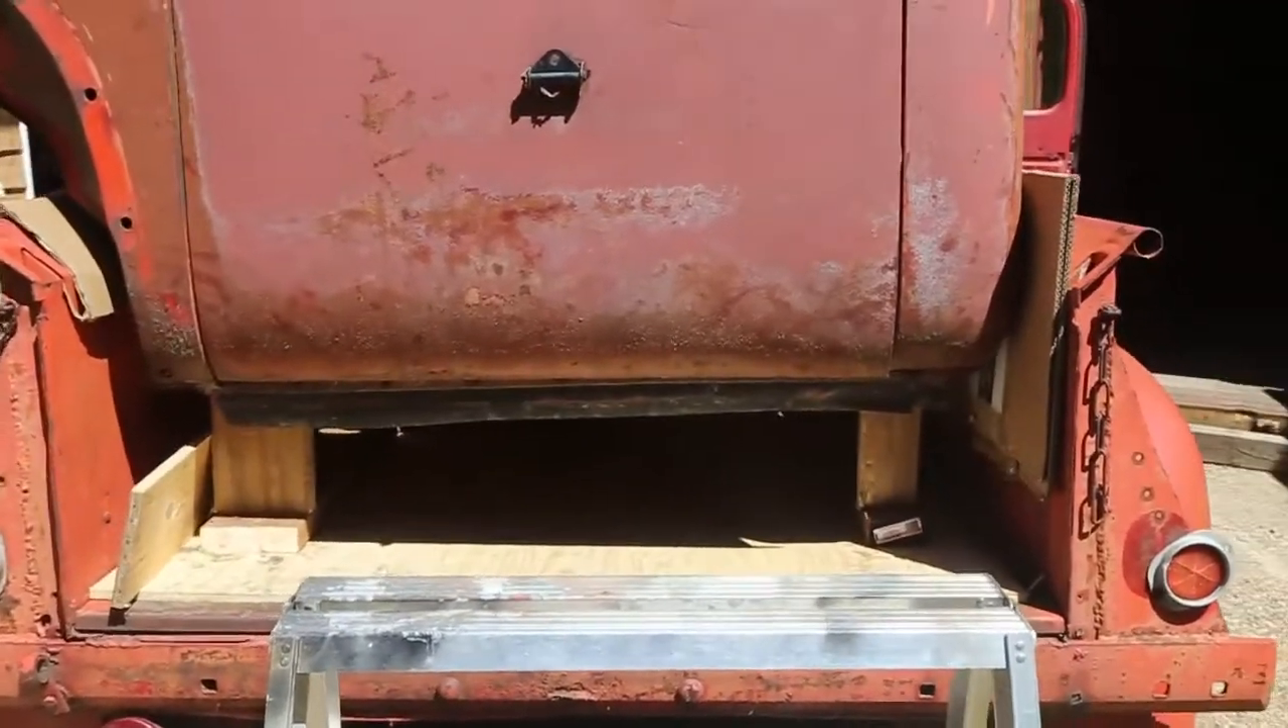You can see here we've stuck a cab in the back of a pickup.